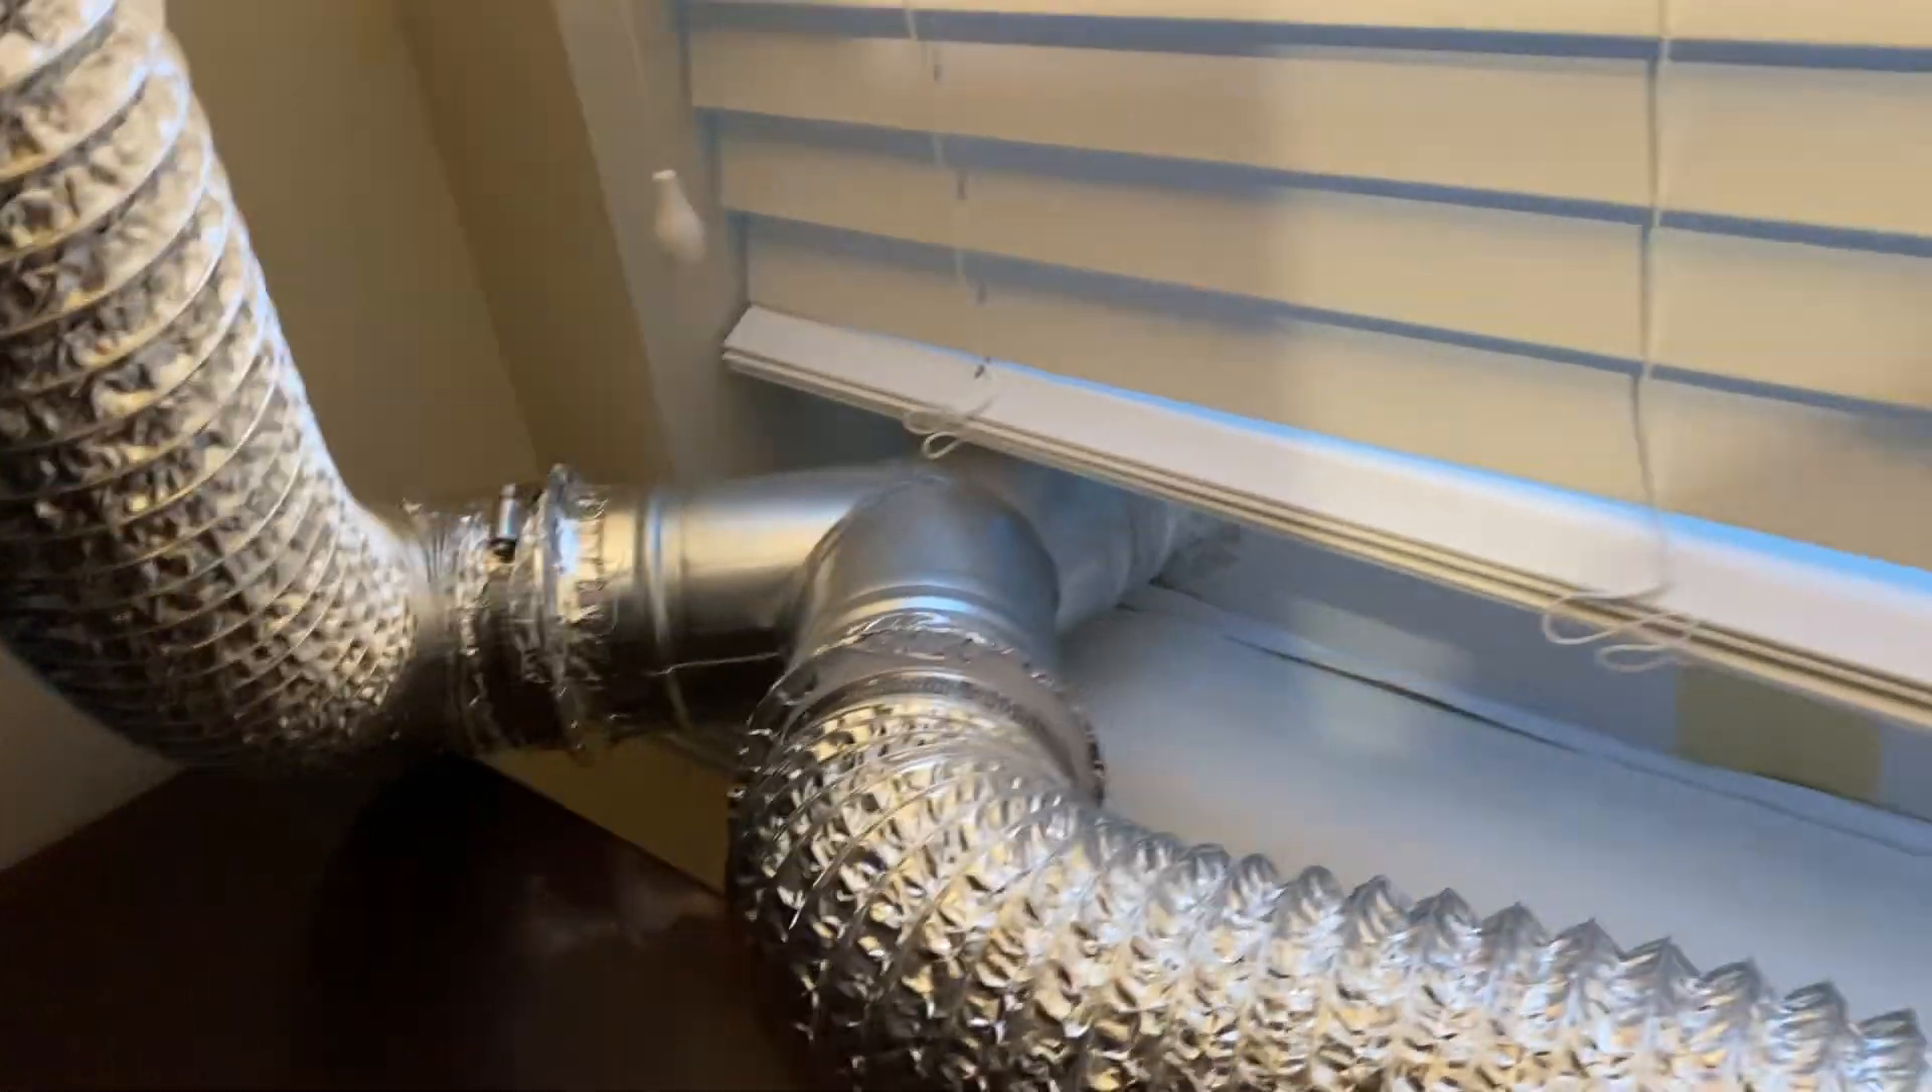There's the Y joint. Connected. Going out to the main vent outside.